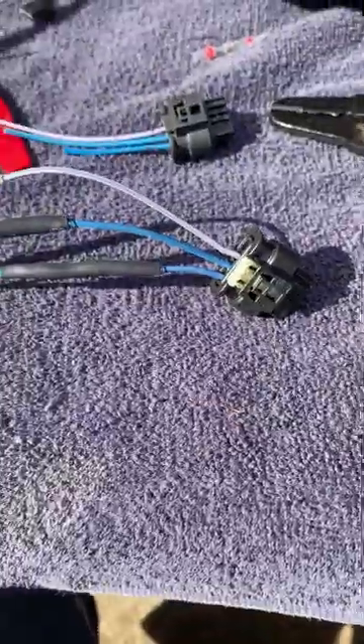All right we got the new harness wire wired up the new plug.